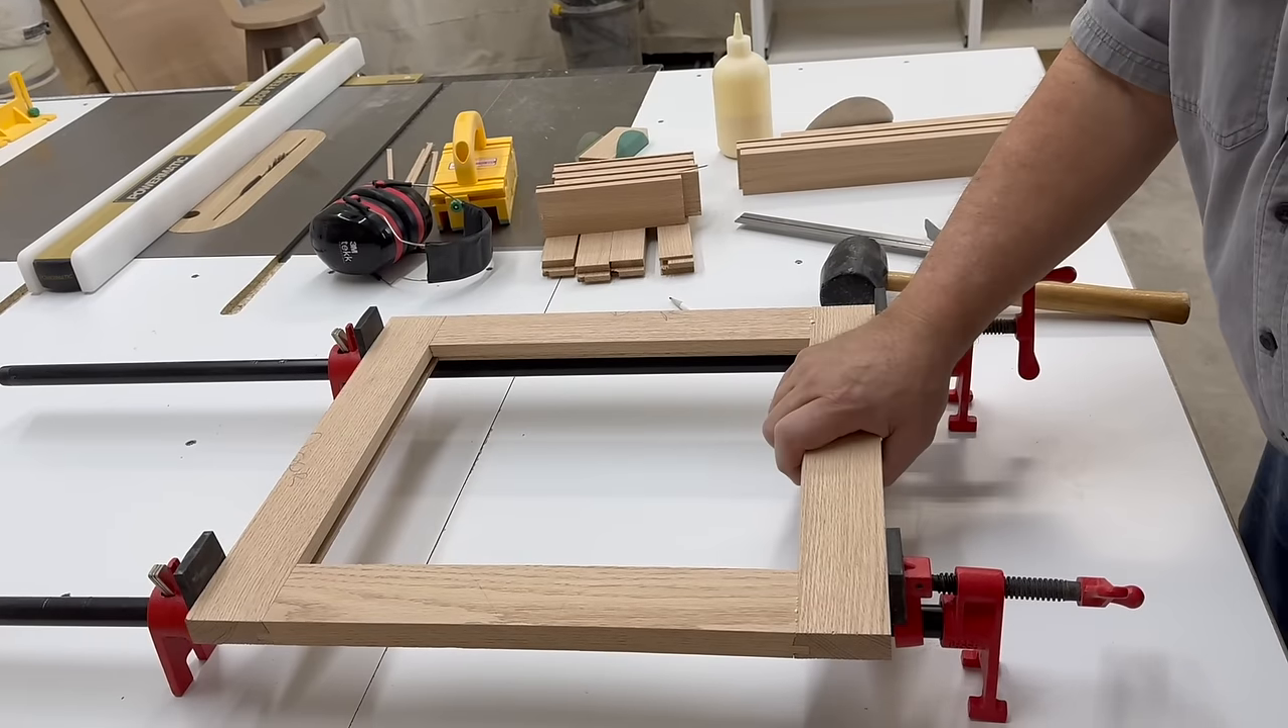There's one of our glass doors all glued together.